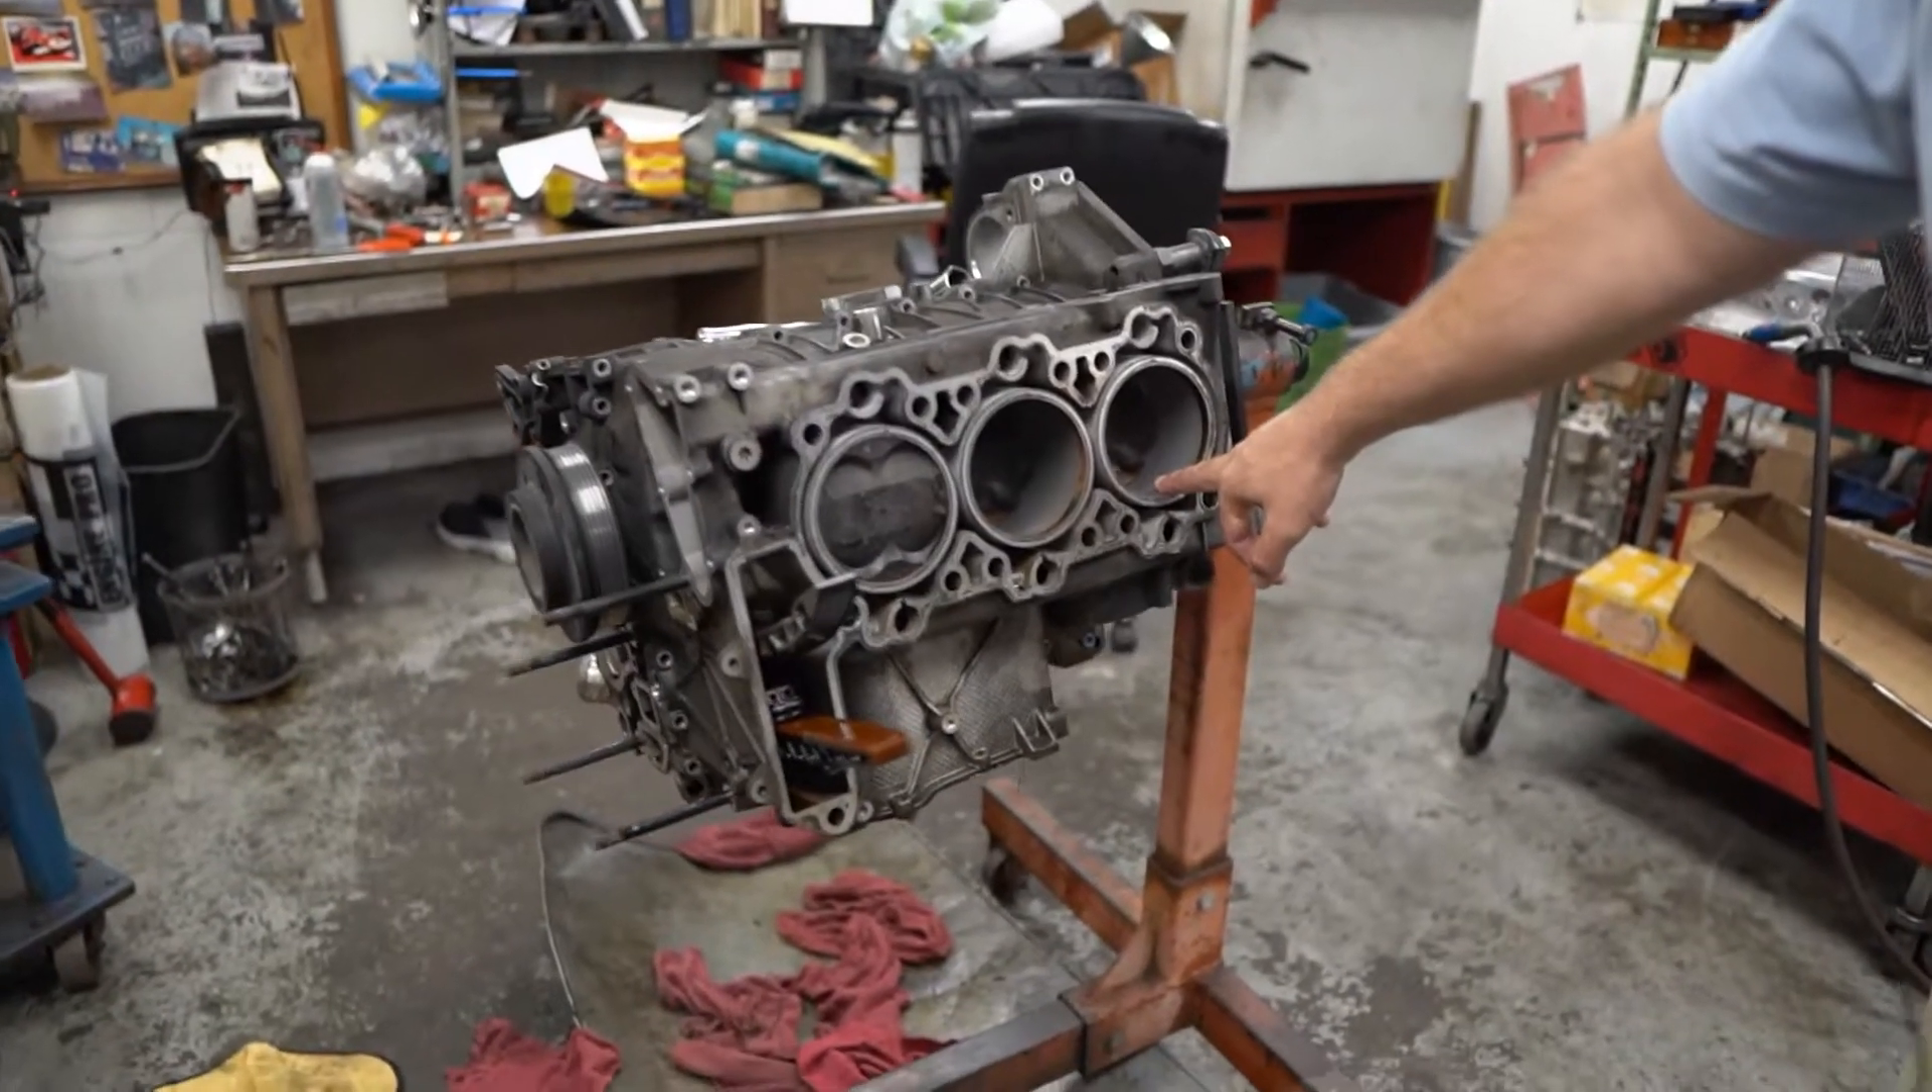And here is the engine taken apart here.